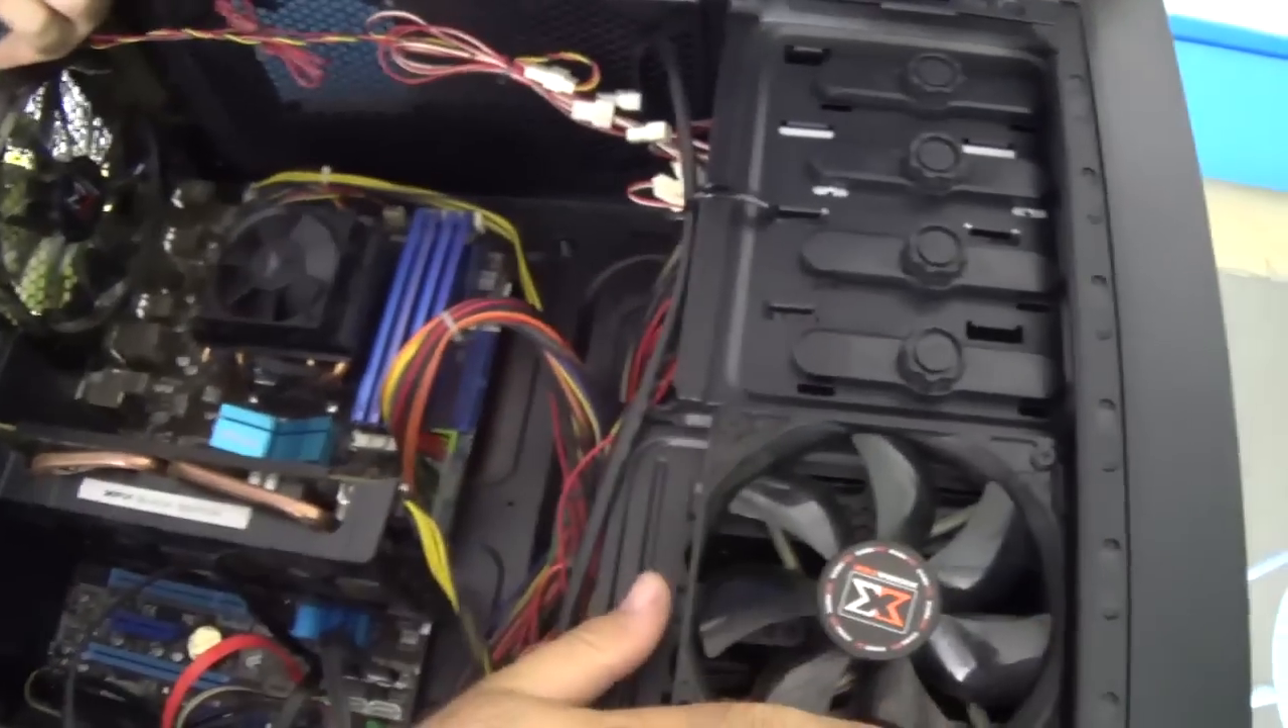Fanları taktık. Şu şekilde gördüğünüz üzere.